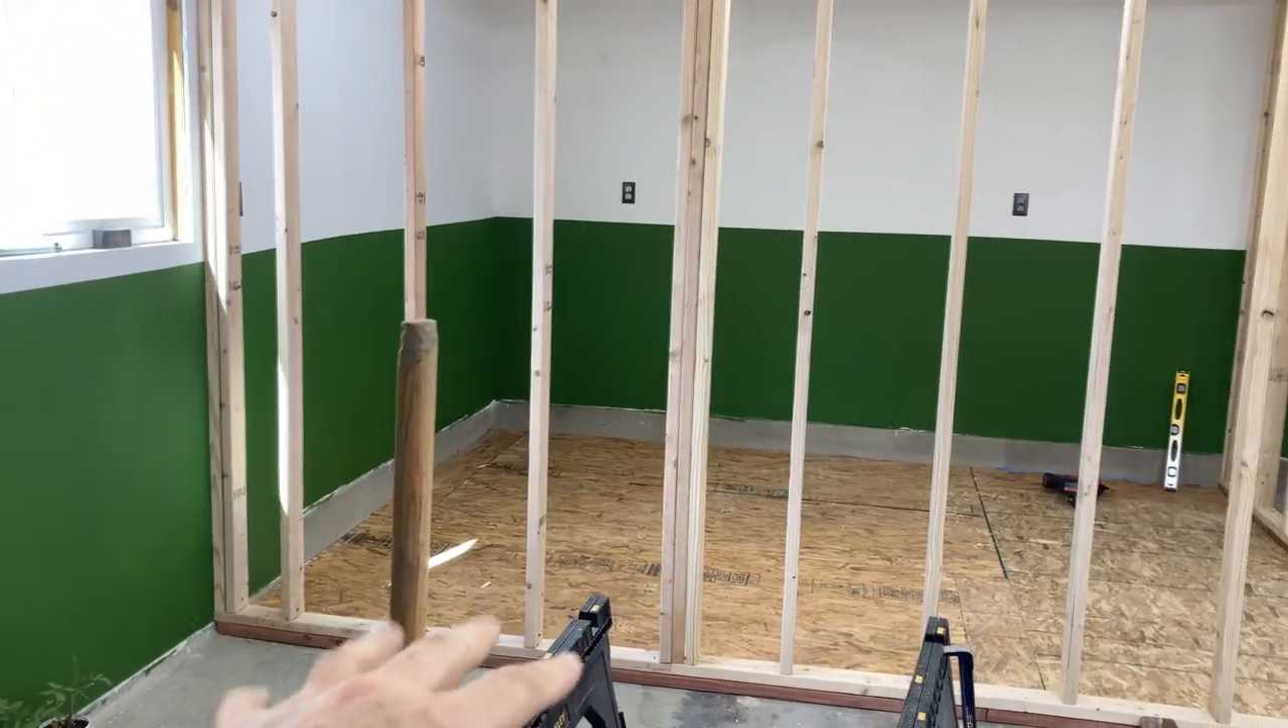Last night, after I shut the camera off, I finished framing this partition out.